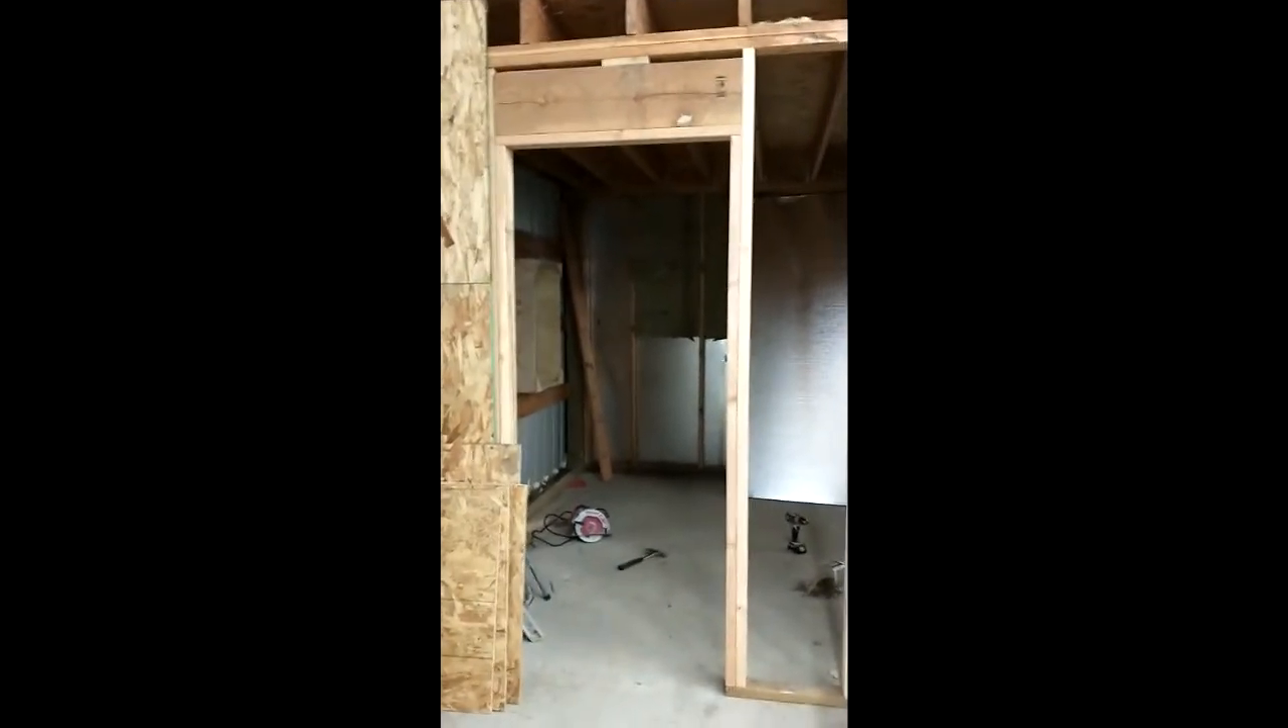I got my door moved over, framed in properly. I just put a squash block up there just to hold that.